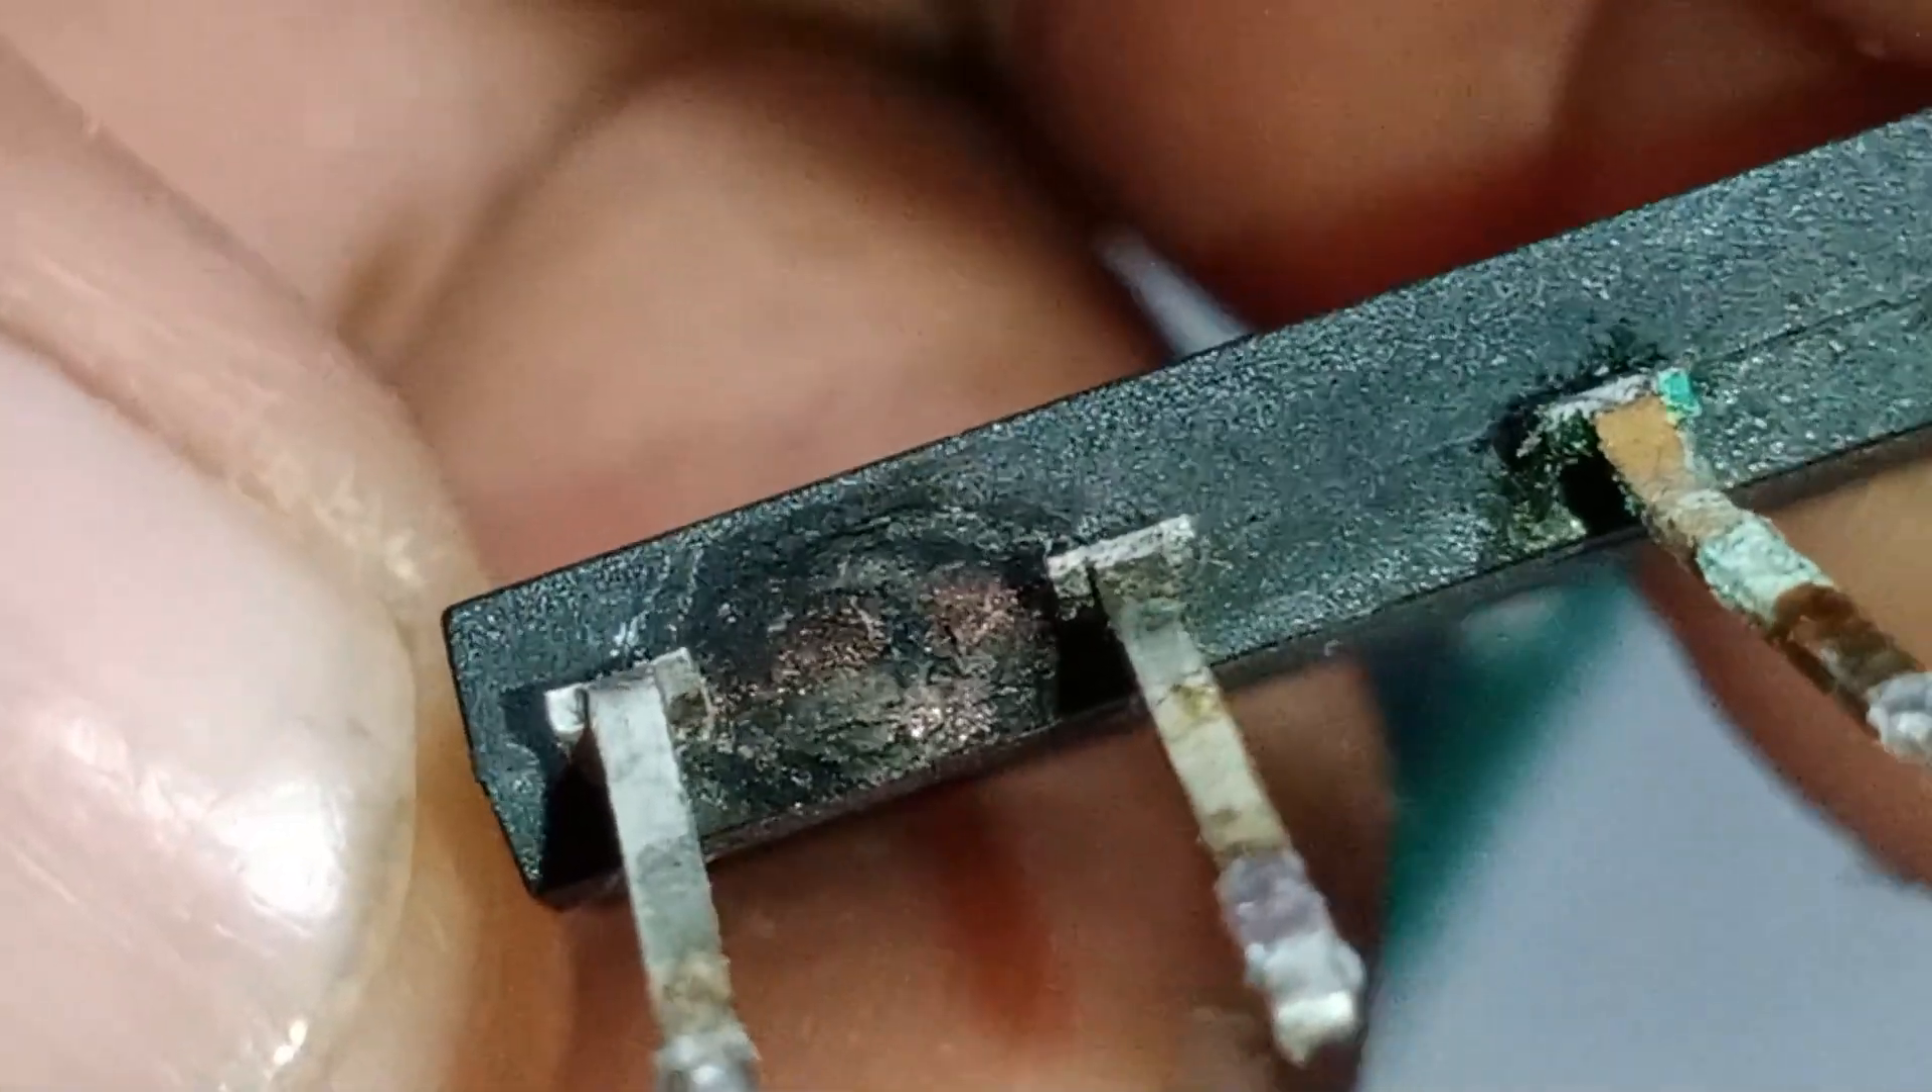I have removed the rectifier from the circuit board.